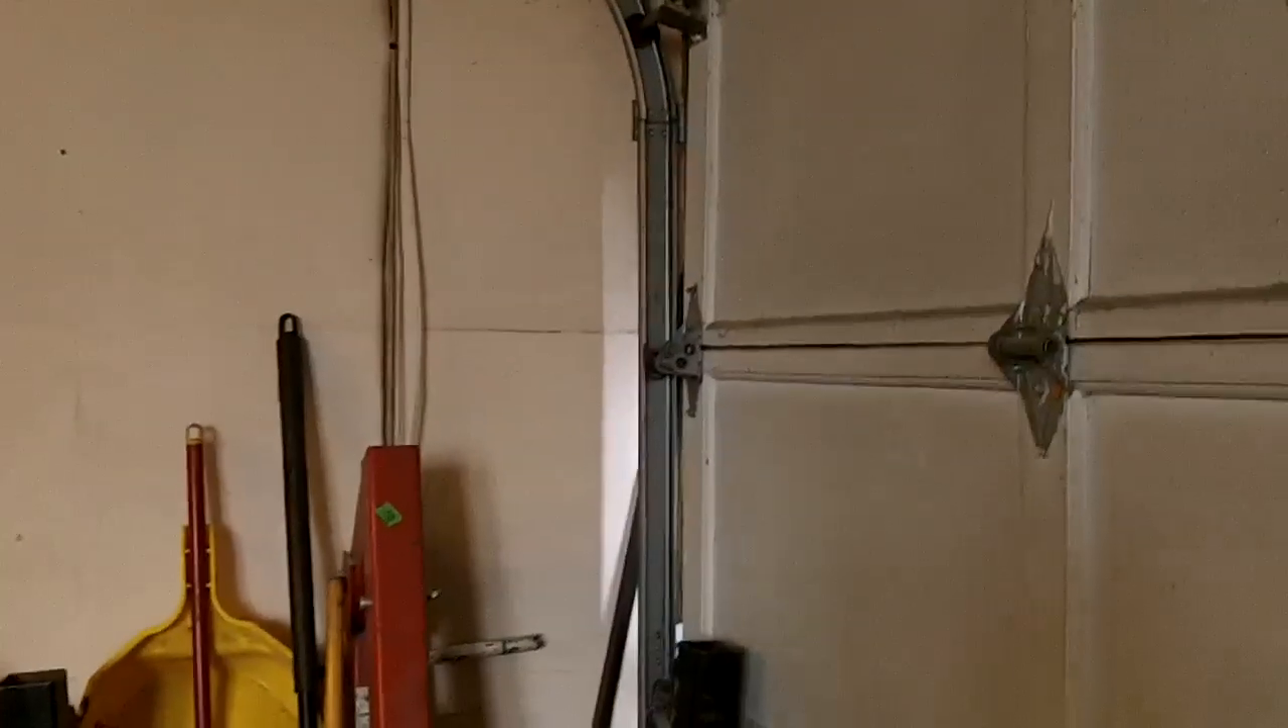You can see the gaps here and see how drafty this can be and it's particularly bad on the uh on the other side actually on this side you can actually see the light sort of streaming through.